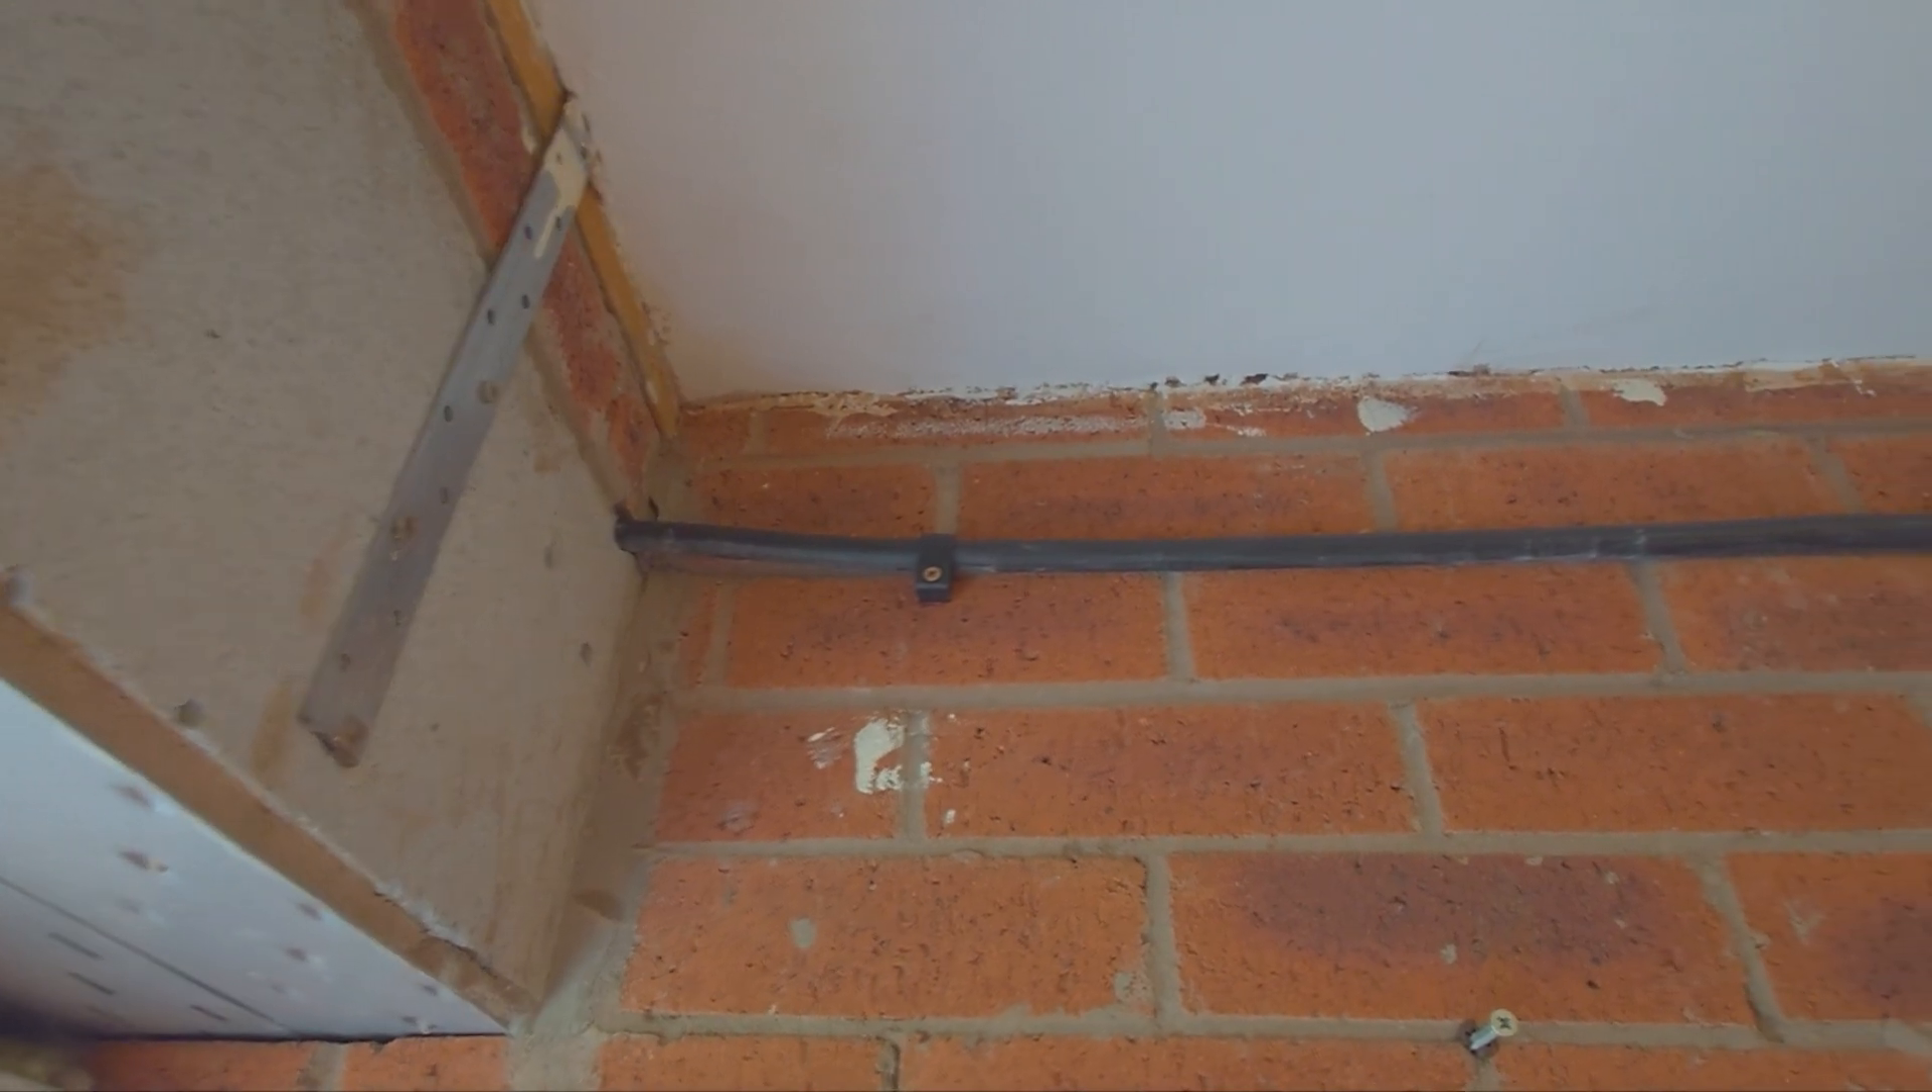As you can see I've used cleats to get that cable up there.